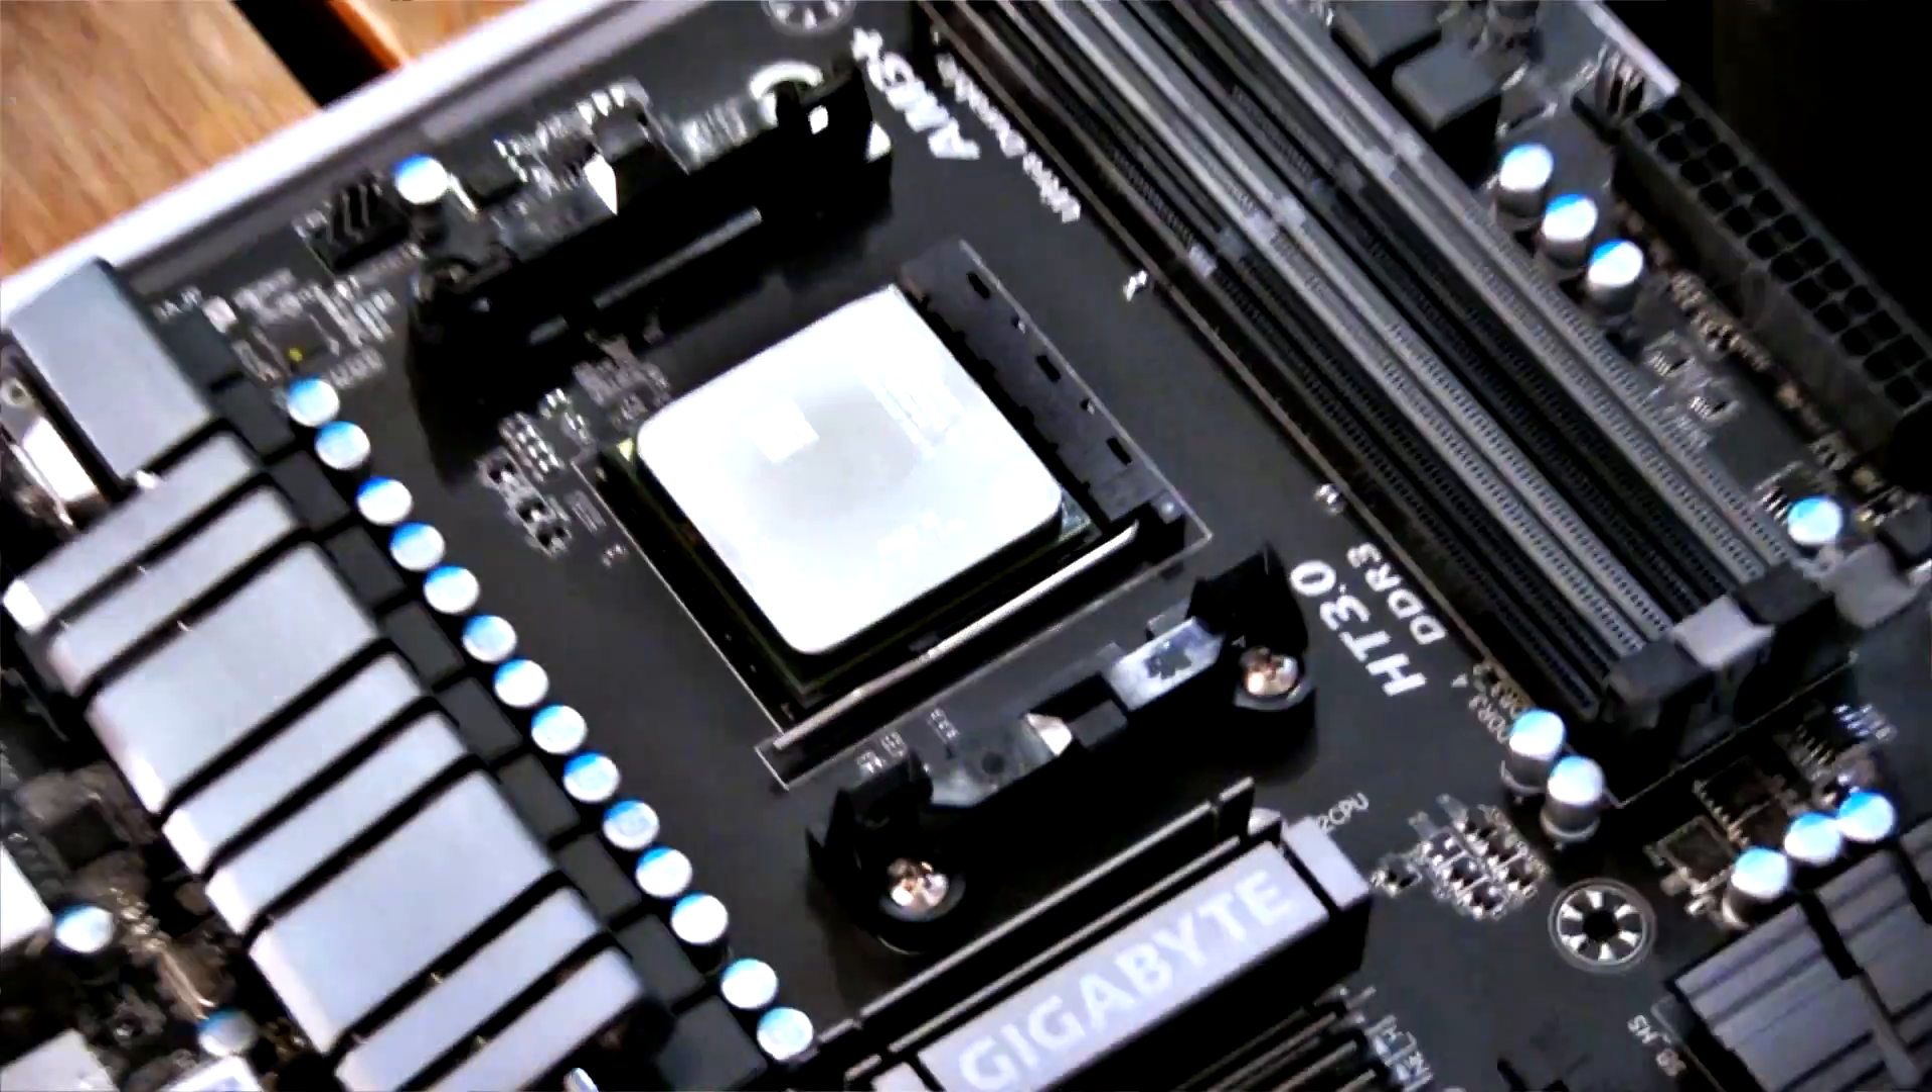Once it's in give it a little wiggle just to make sure it's it's all good and then you can lower the retention arm like that and the CPU is installed.